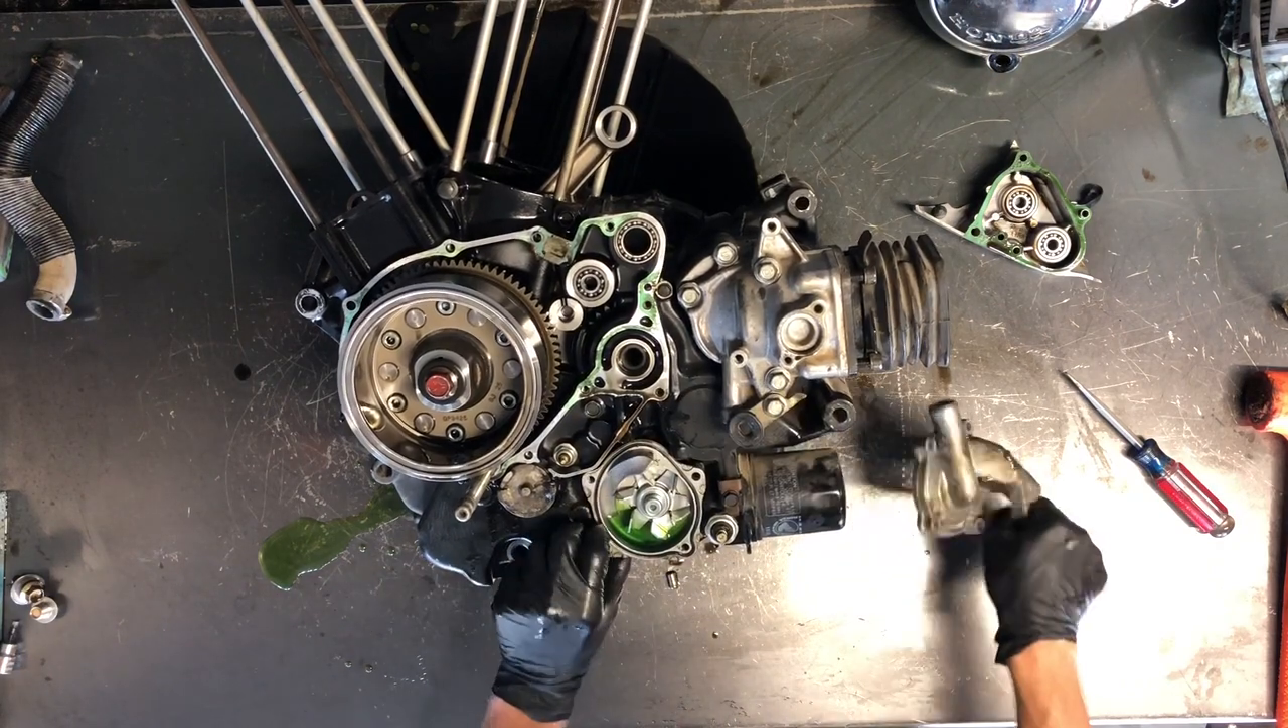All right, your water pump cover is off there.